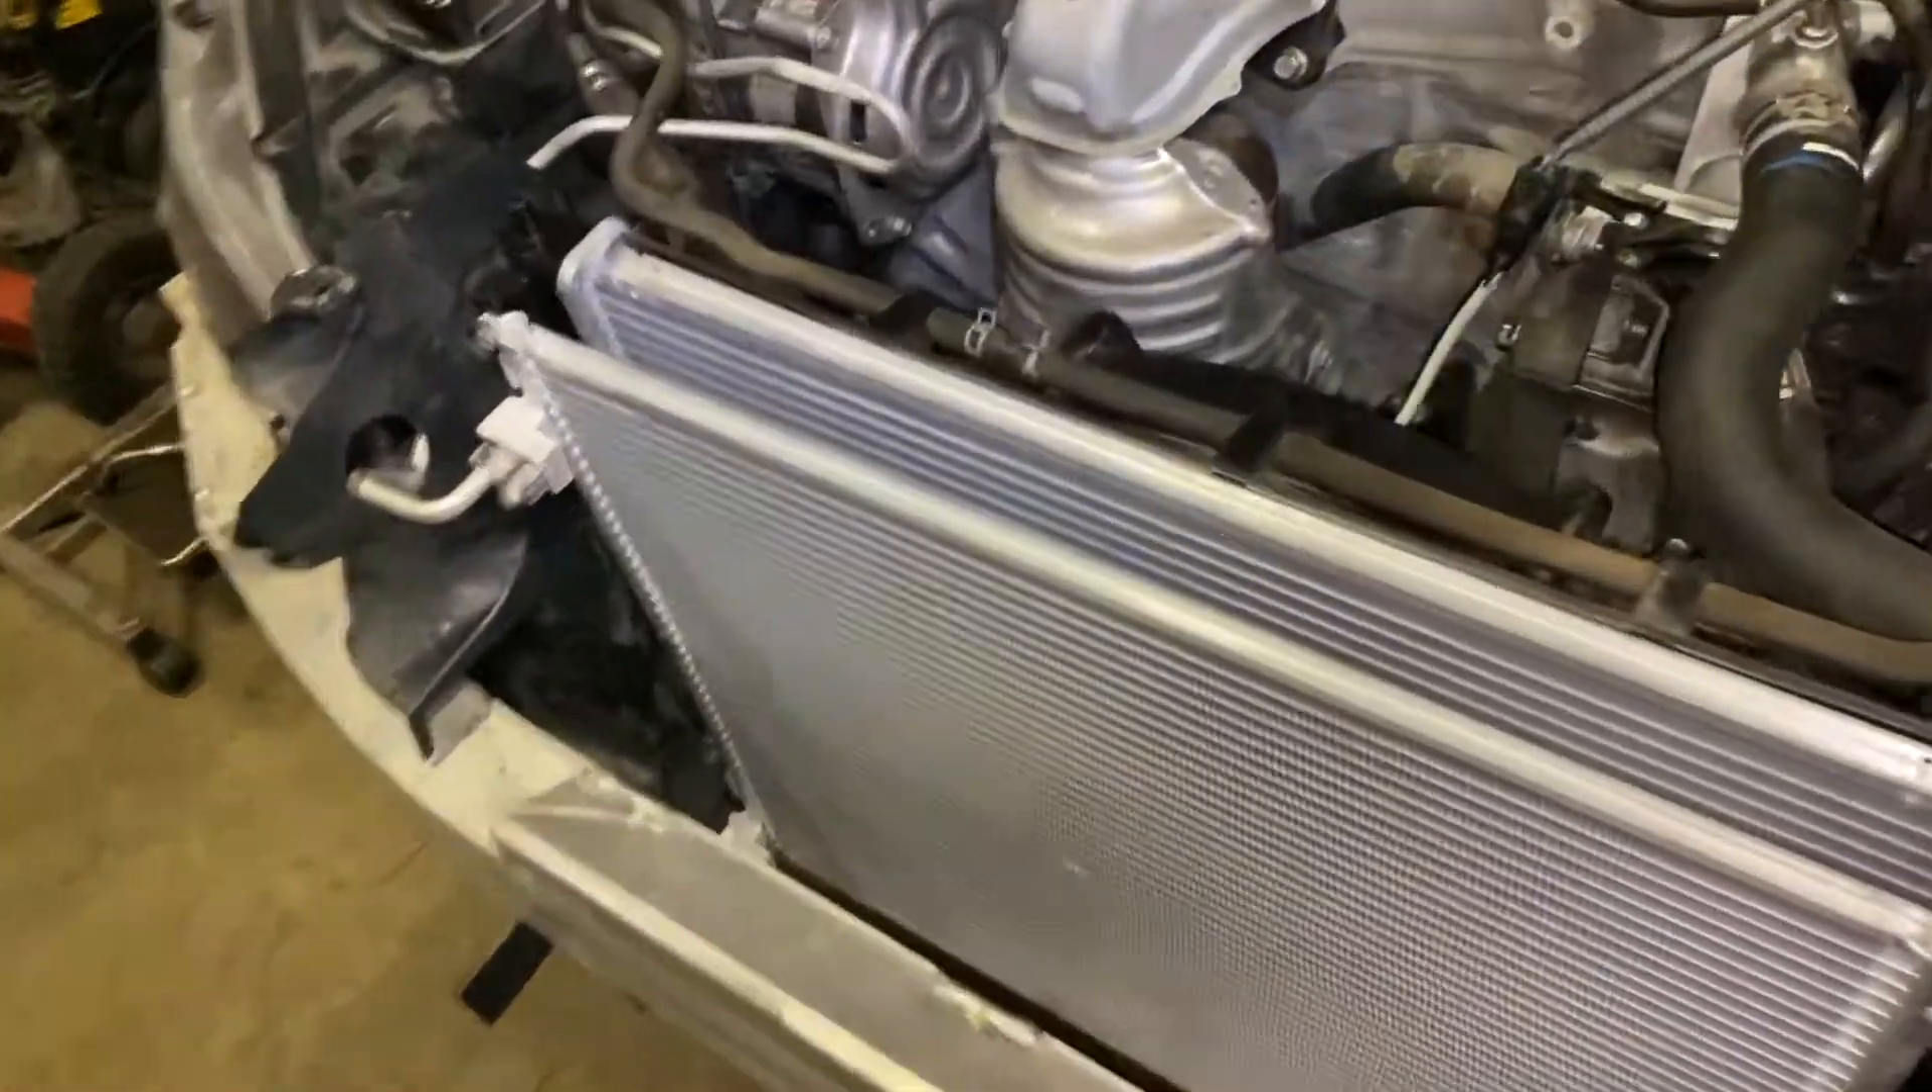Okay i already installed the radiator and the condenser.